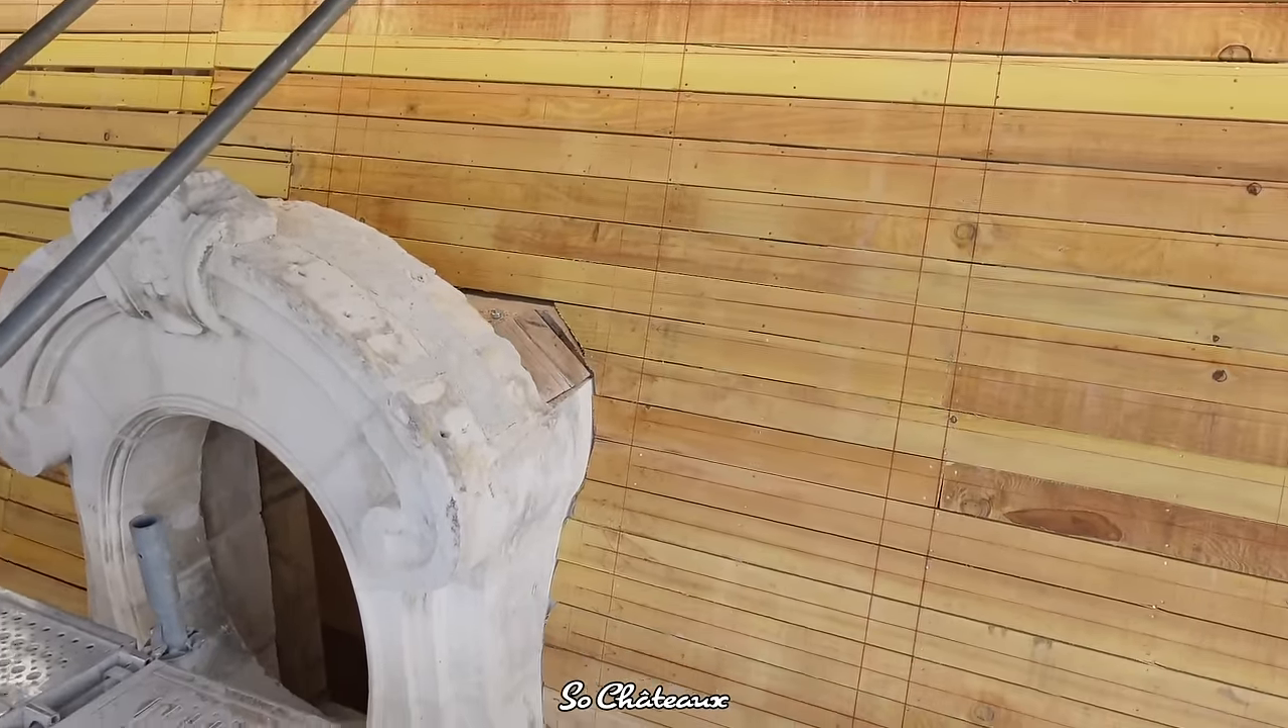L'ardoise n'est pas encore posée mais il y a la volige.